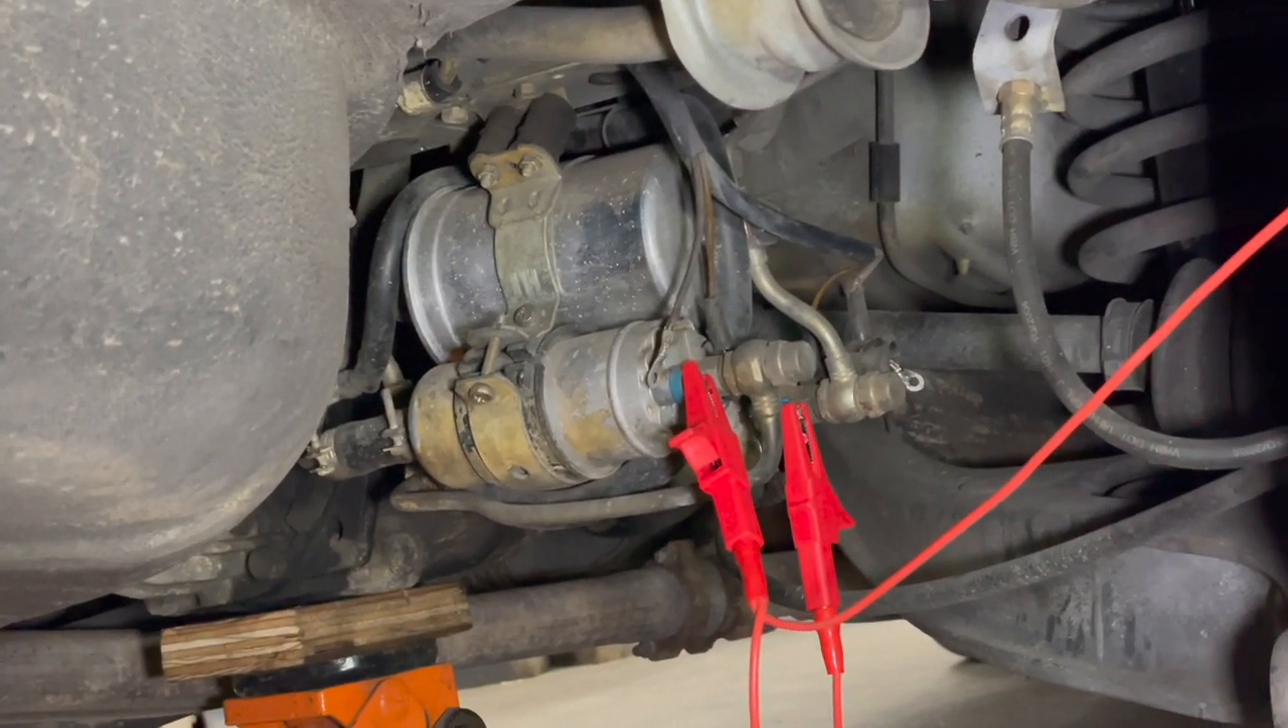I've got both alligator clips clipped. I had to jack the car up, not too high, just enough to get under here and work and put jack stands underneath it.